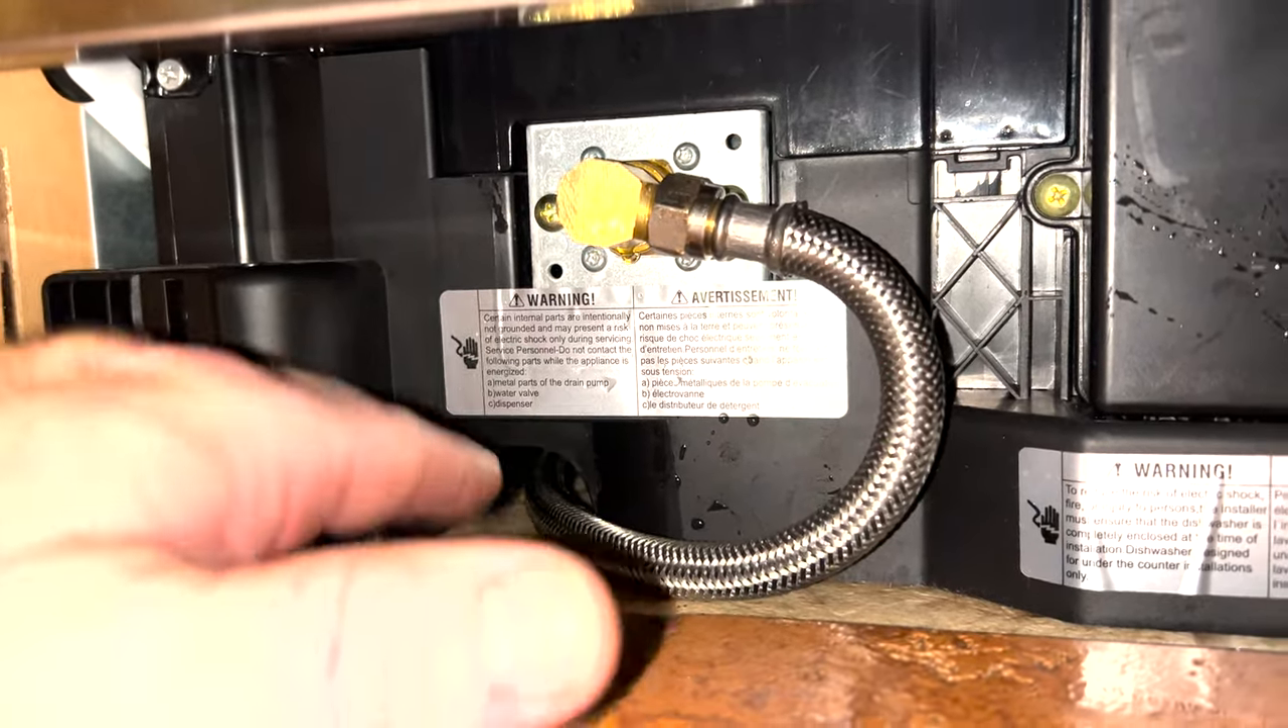I've got the fill line connected there. This is all tightened up. On this brass piece that goes into the machine, make sure you put thread tape on there so it doesn't leak later.